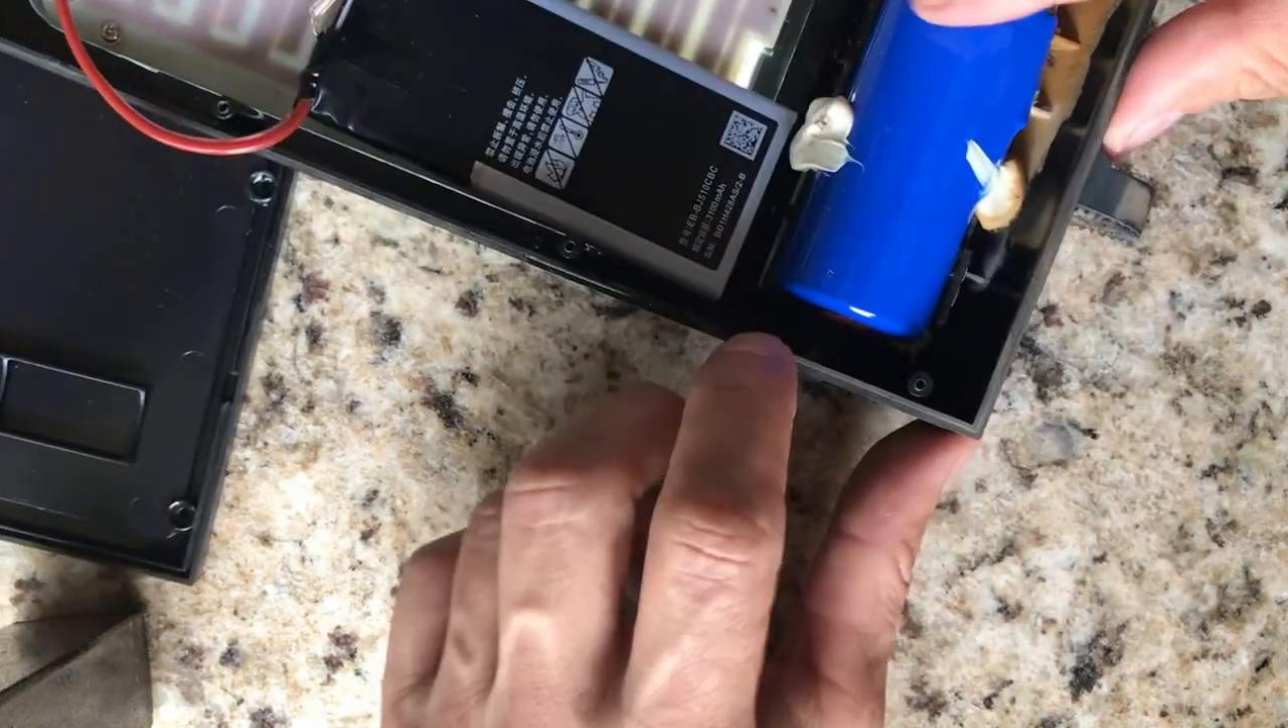Então, pessoal, vocês podem ver aí, ó, que eu já tinha colocado, né, uma bateria aqui, ó, de celular.